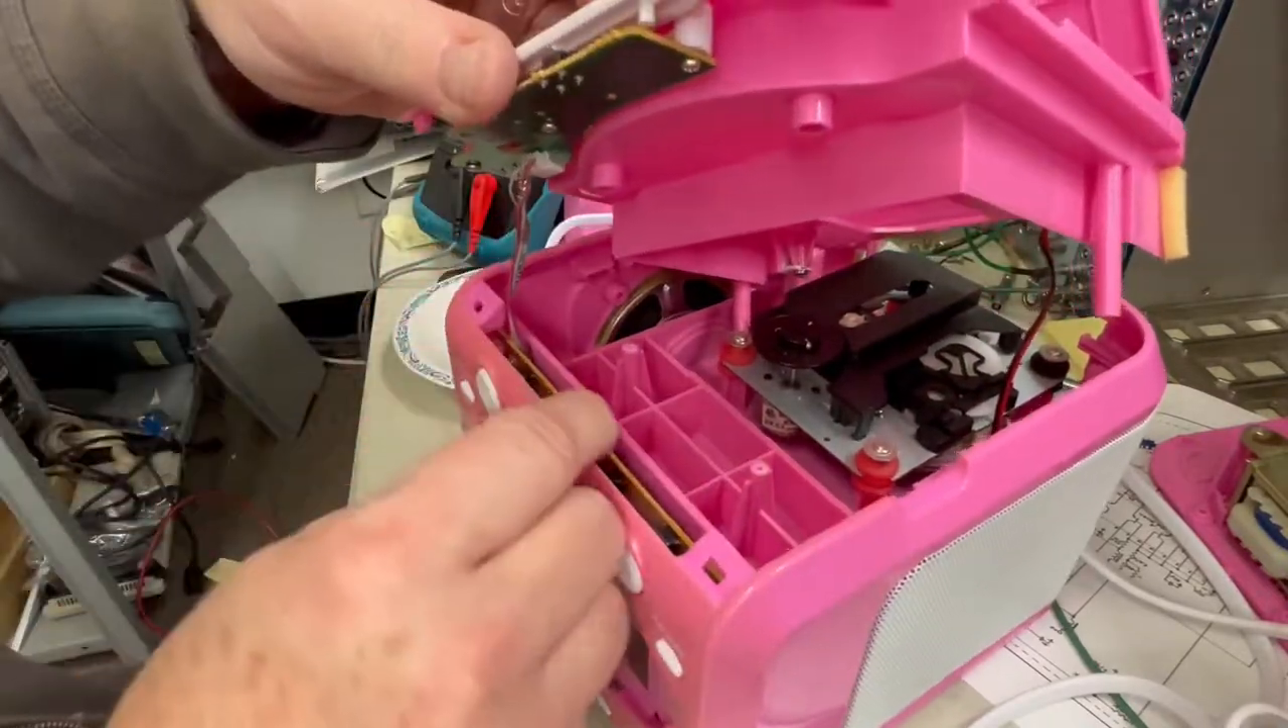A little bit of prying I got this top piece off which is kind of what we're interested in.